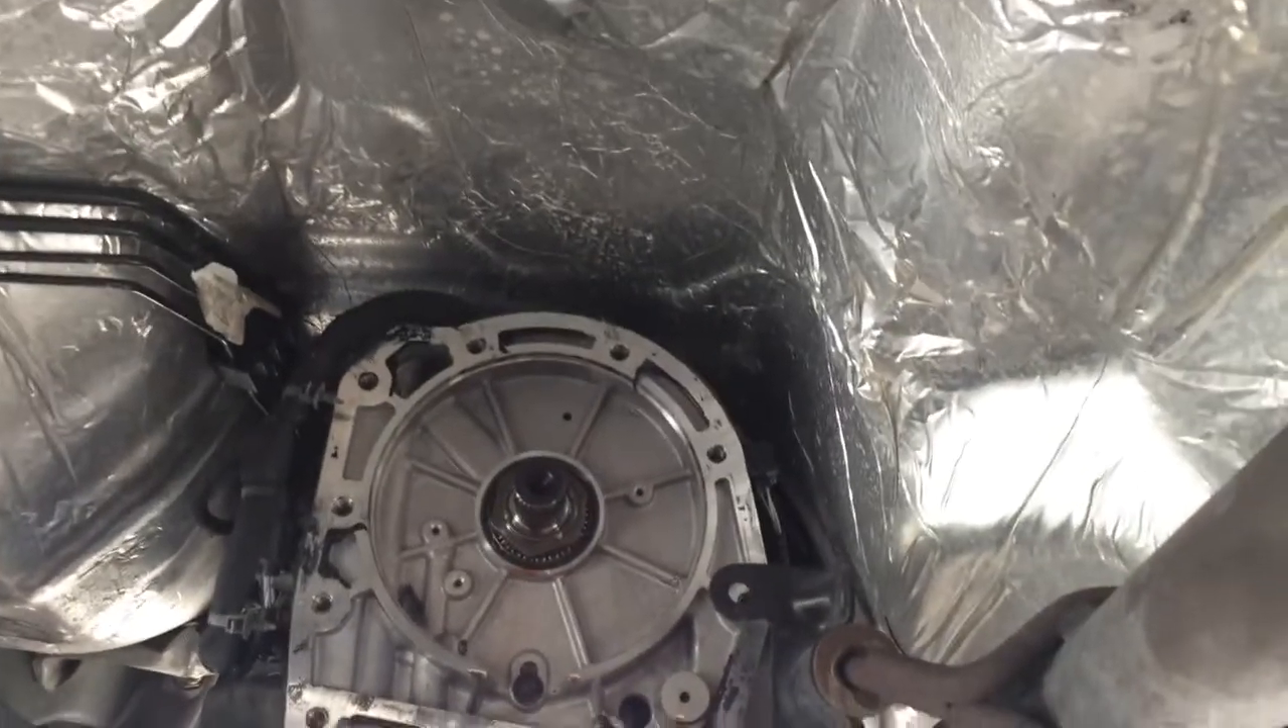Here is the transmission with the extension removed.